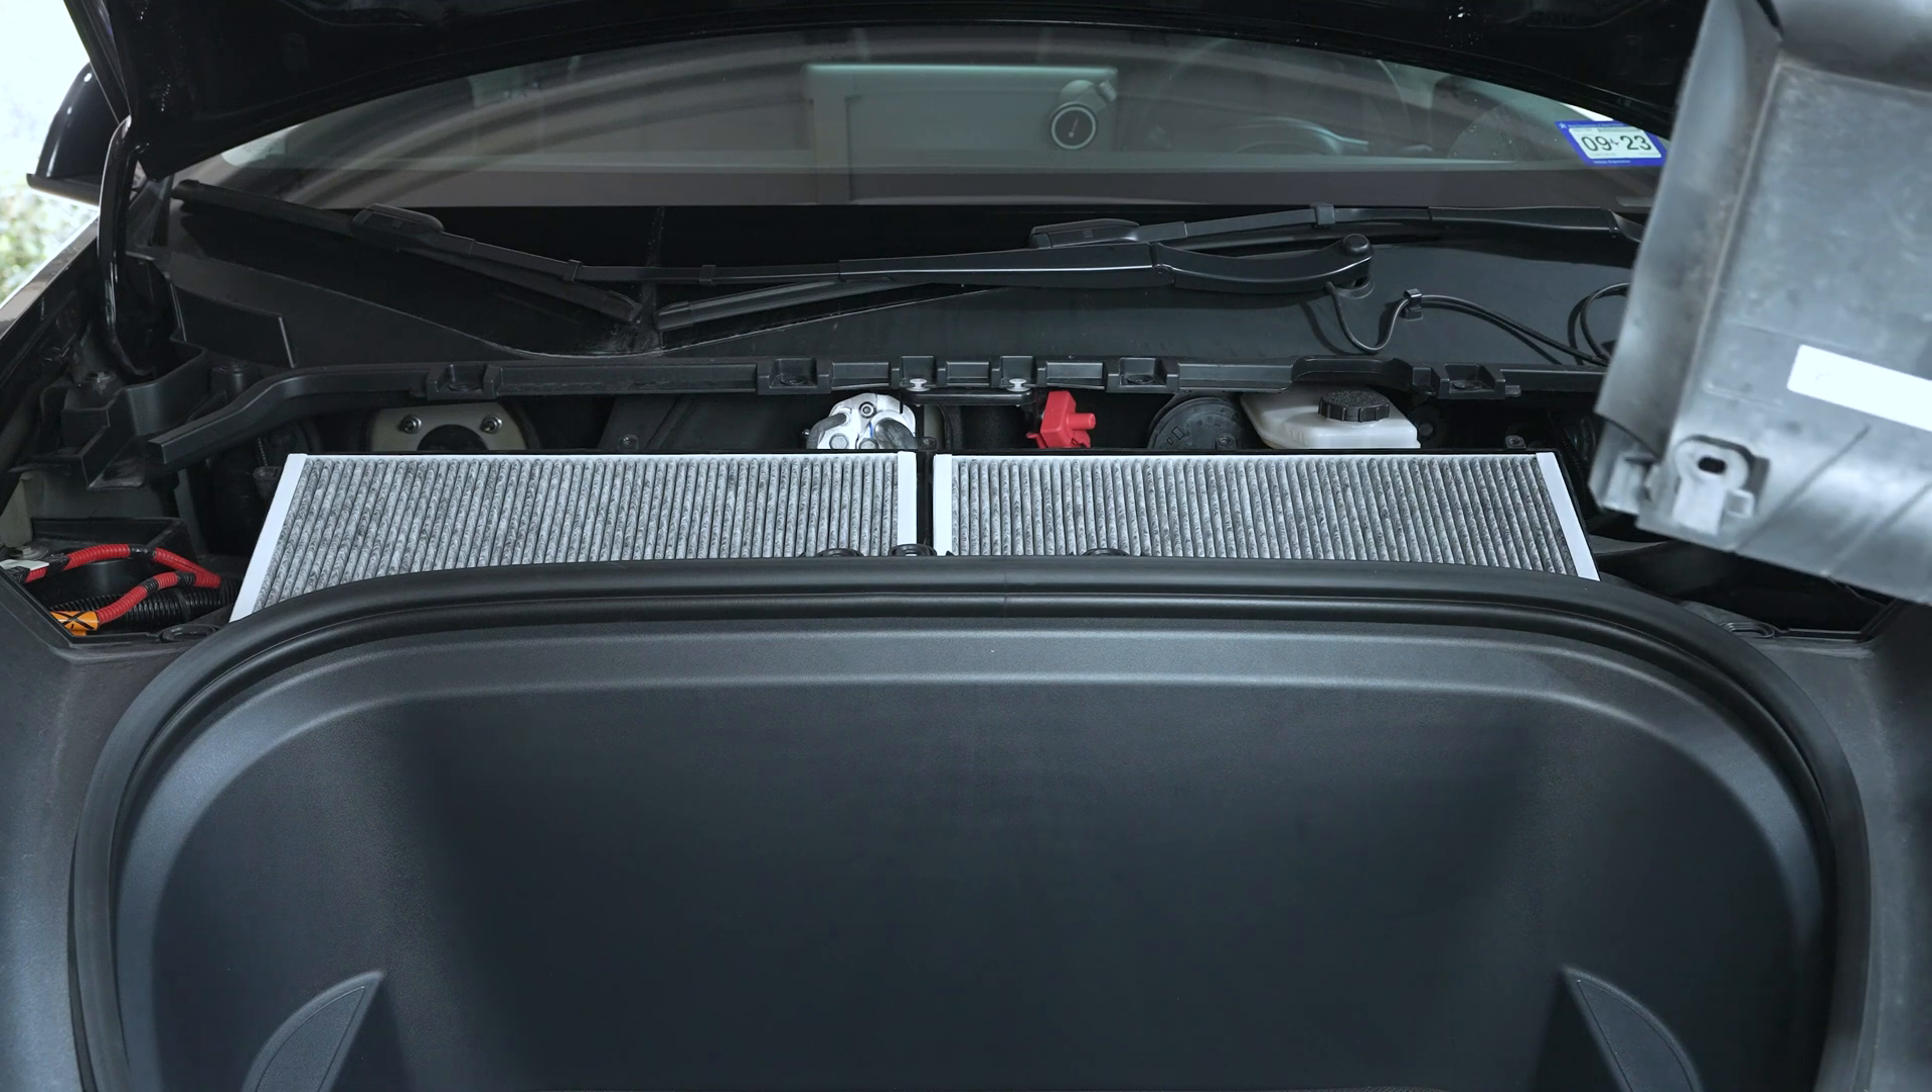Got the filters in next all we're going to do is put the cover back on and then the panel.